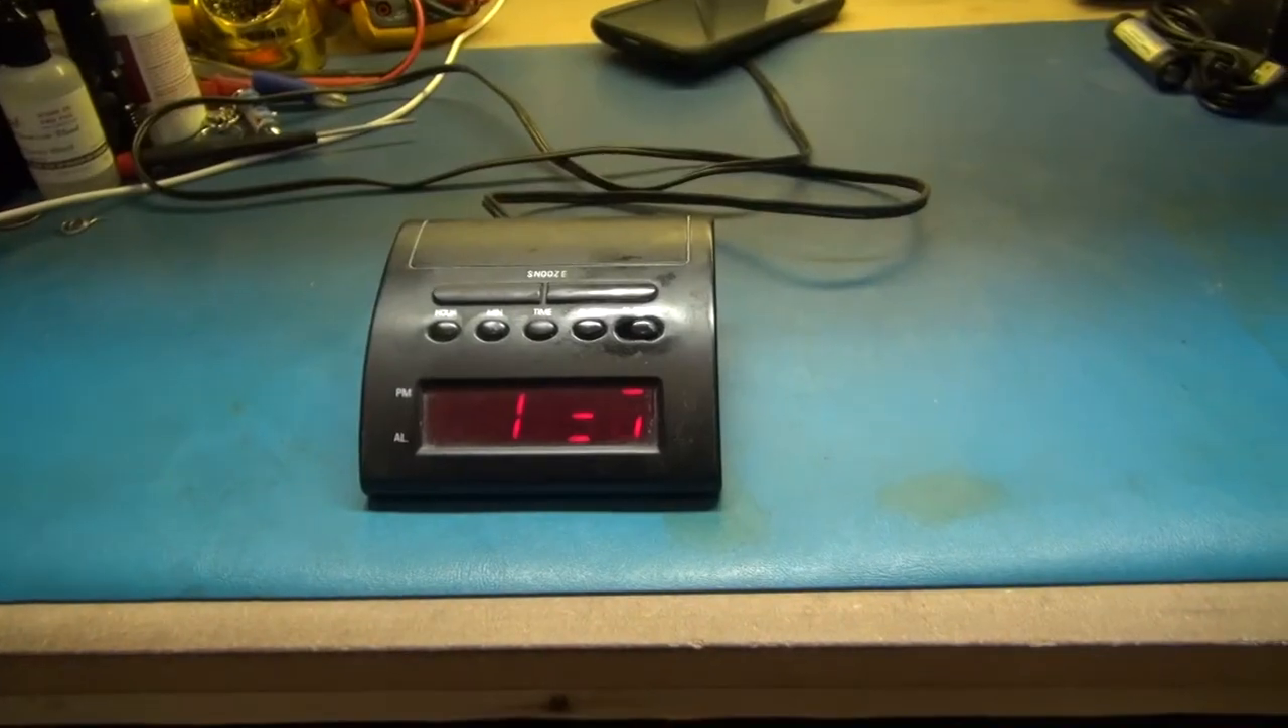Okay, I've got the alarm clock all back together, and I think the job is a success.